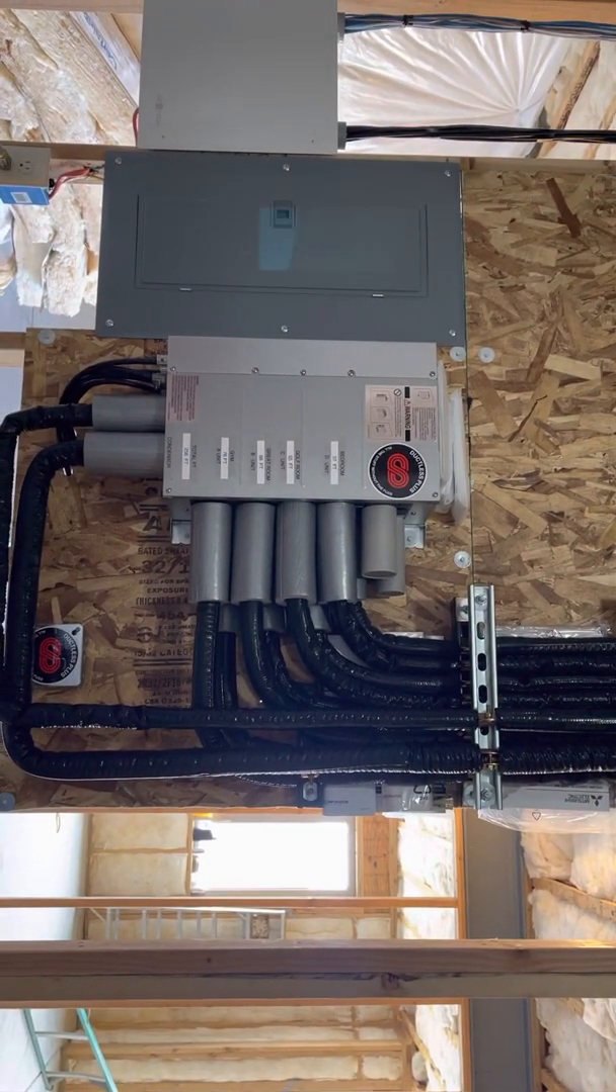This is our end product here. This is the branch box completely installed, ready to go into all the ceiling cassettes.